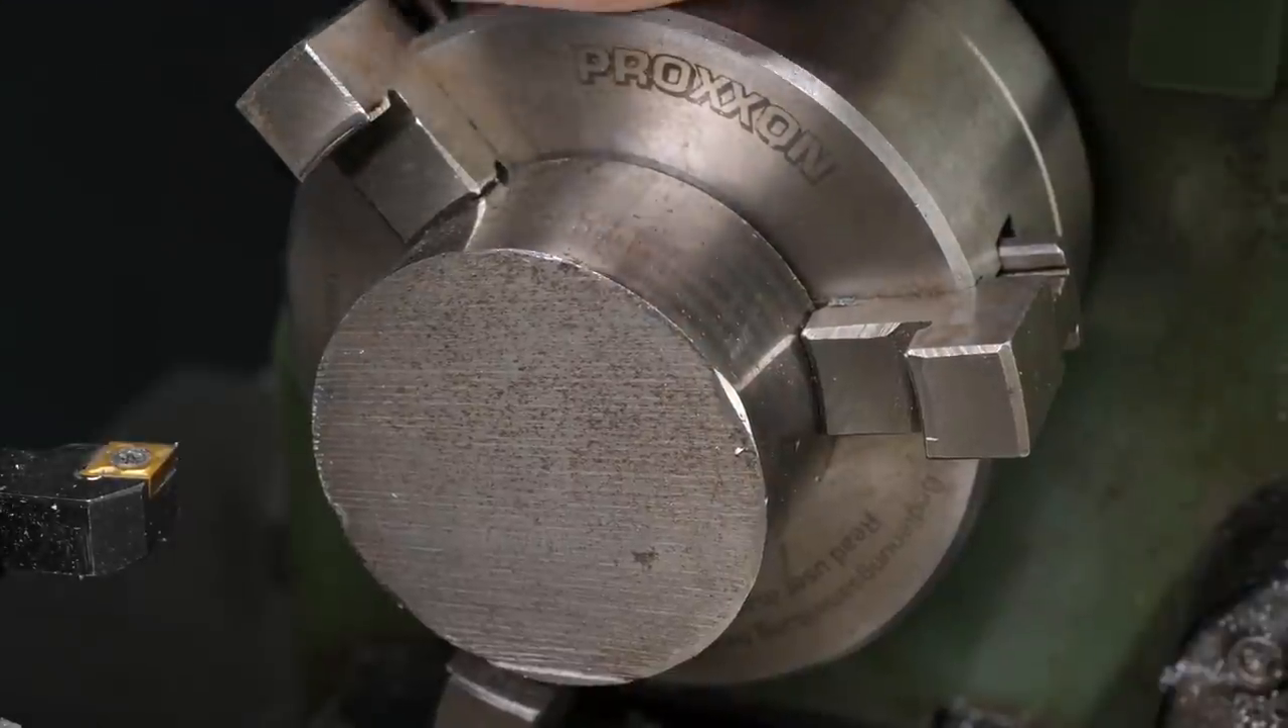The part's too large to fit inside the regular 3-jaw chuck jaws, so I had to use the reverse jaws.